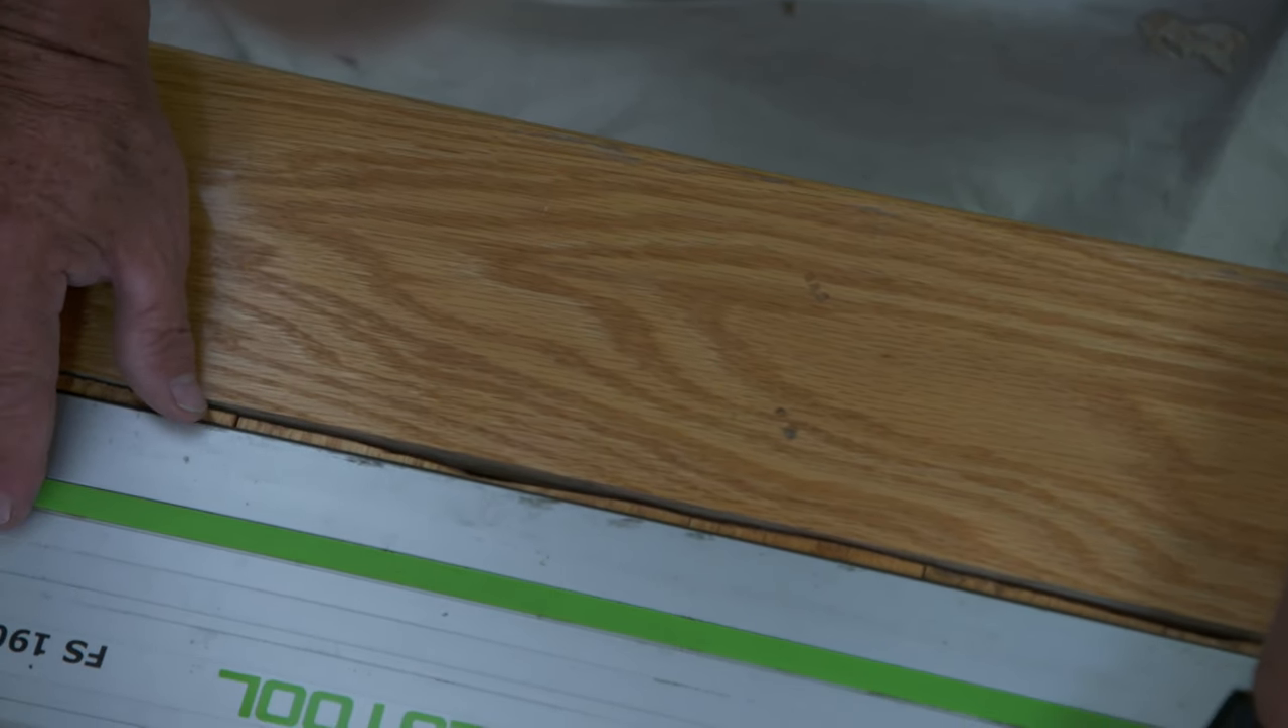Look at how bad that joint is right there. They cut the ends of these floorboards crooked where it met the straight edge.